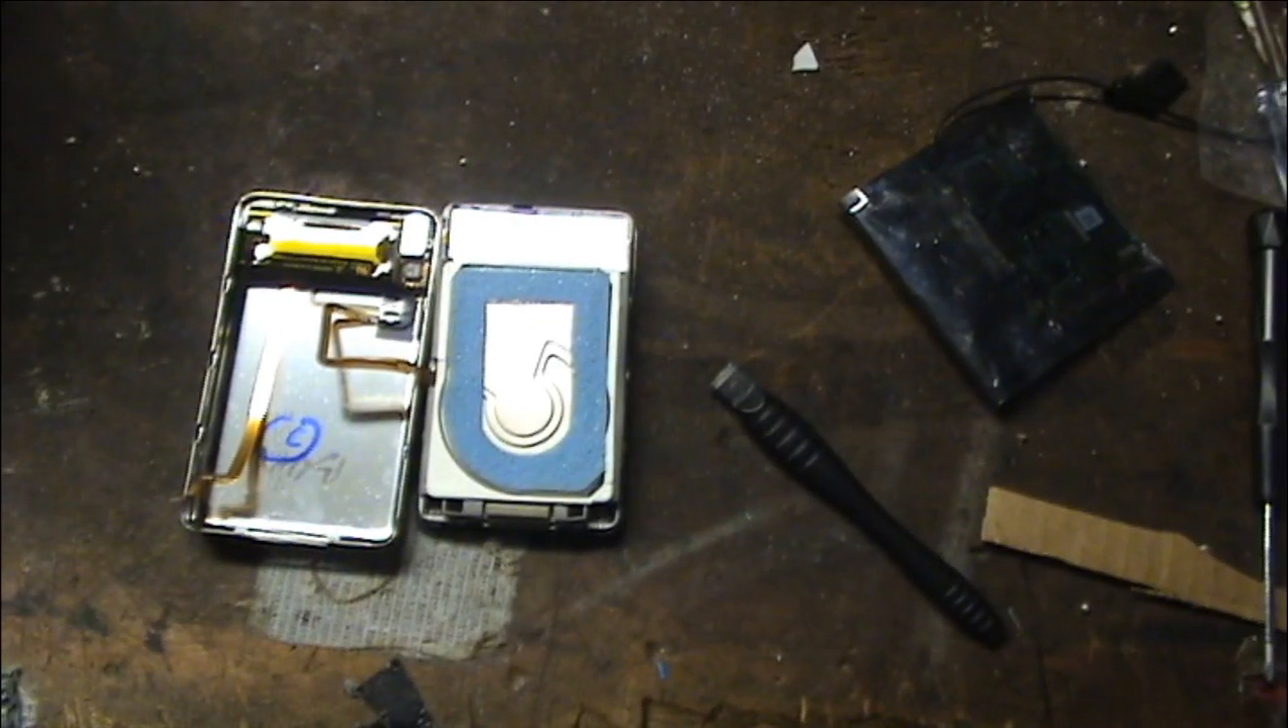So, we are now inside the iPod.